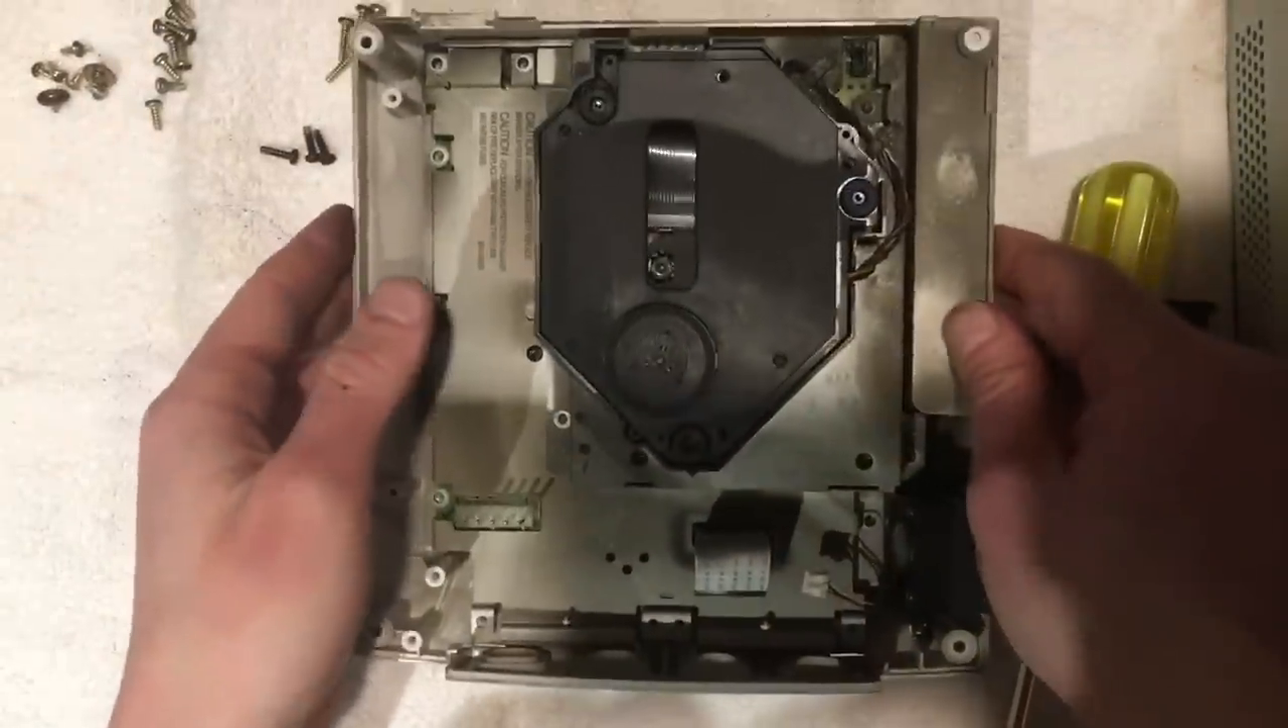Okay so screws have been removed.